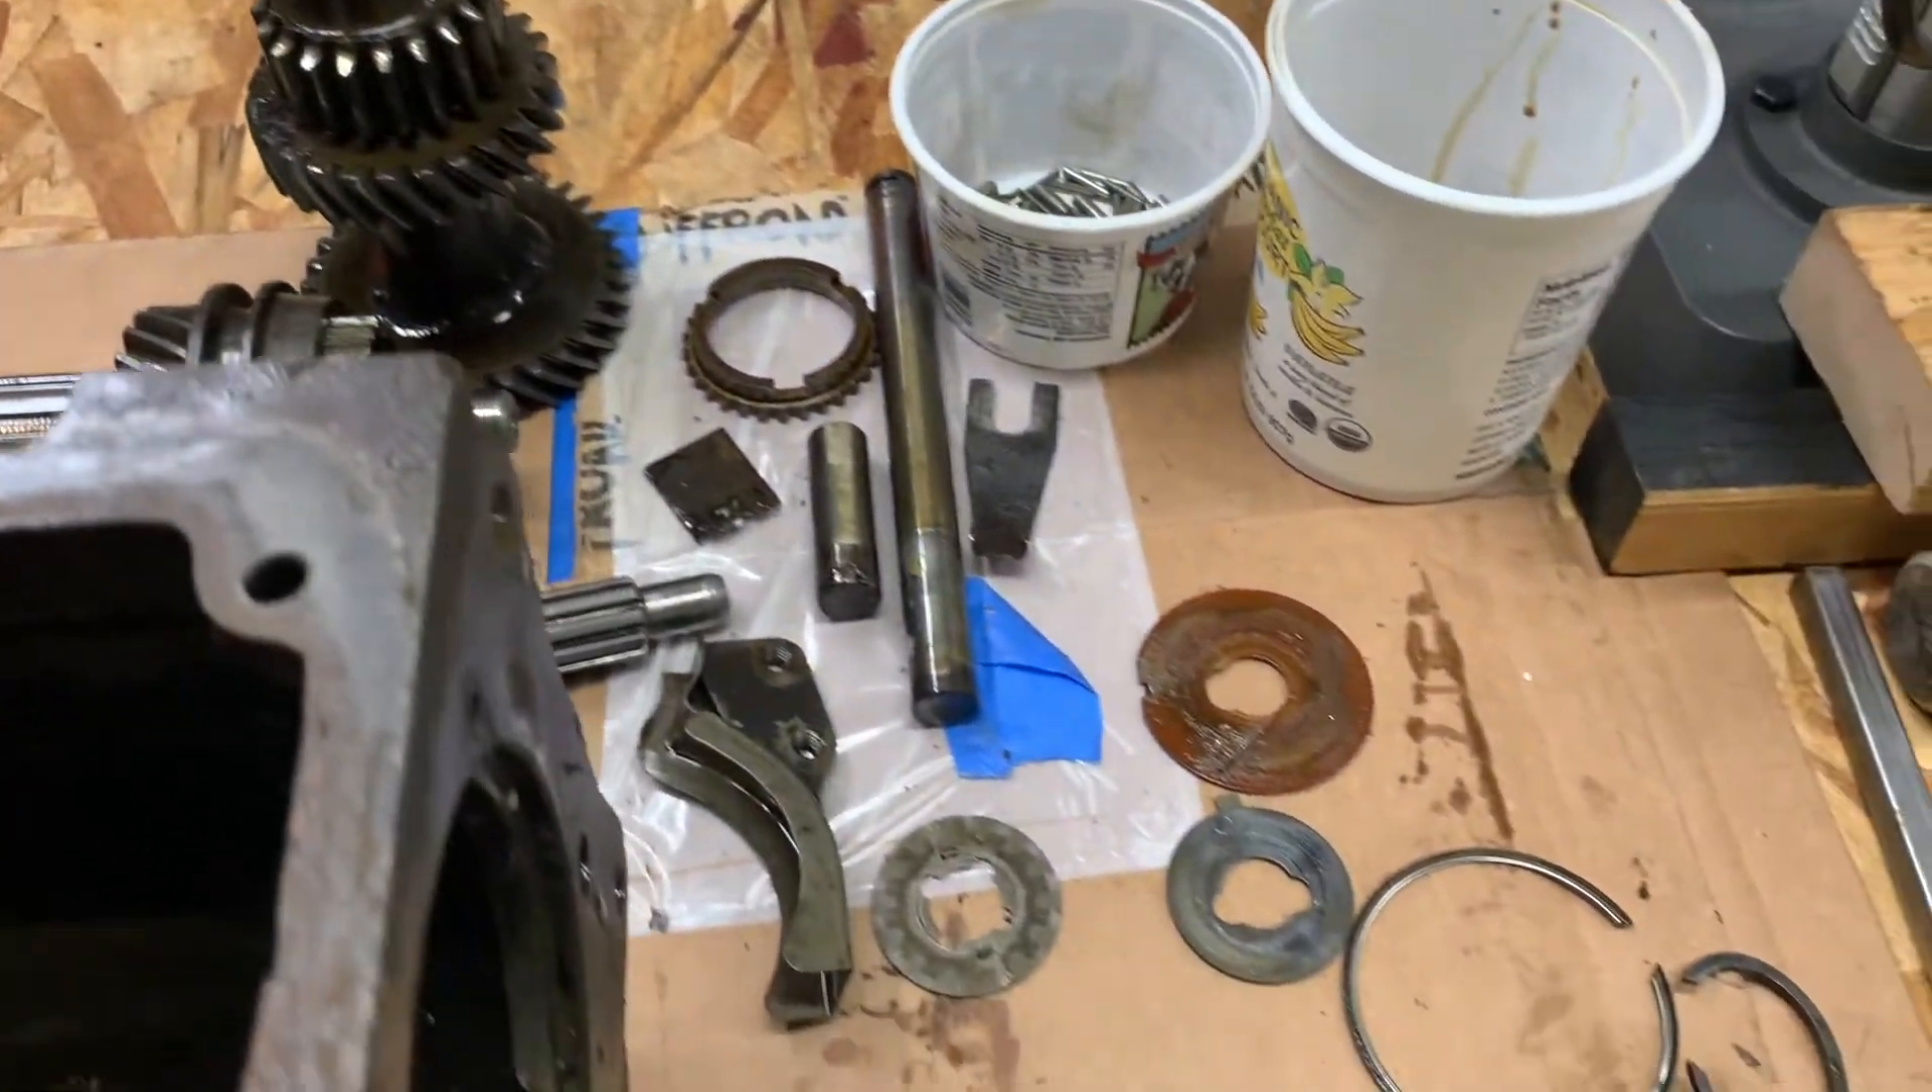Okay, now the gearbox has been disassembled into all of its major components.